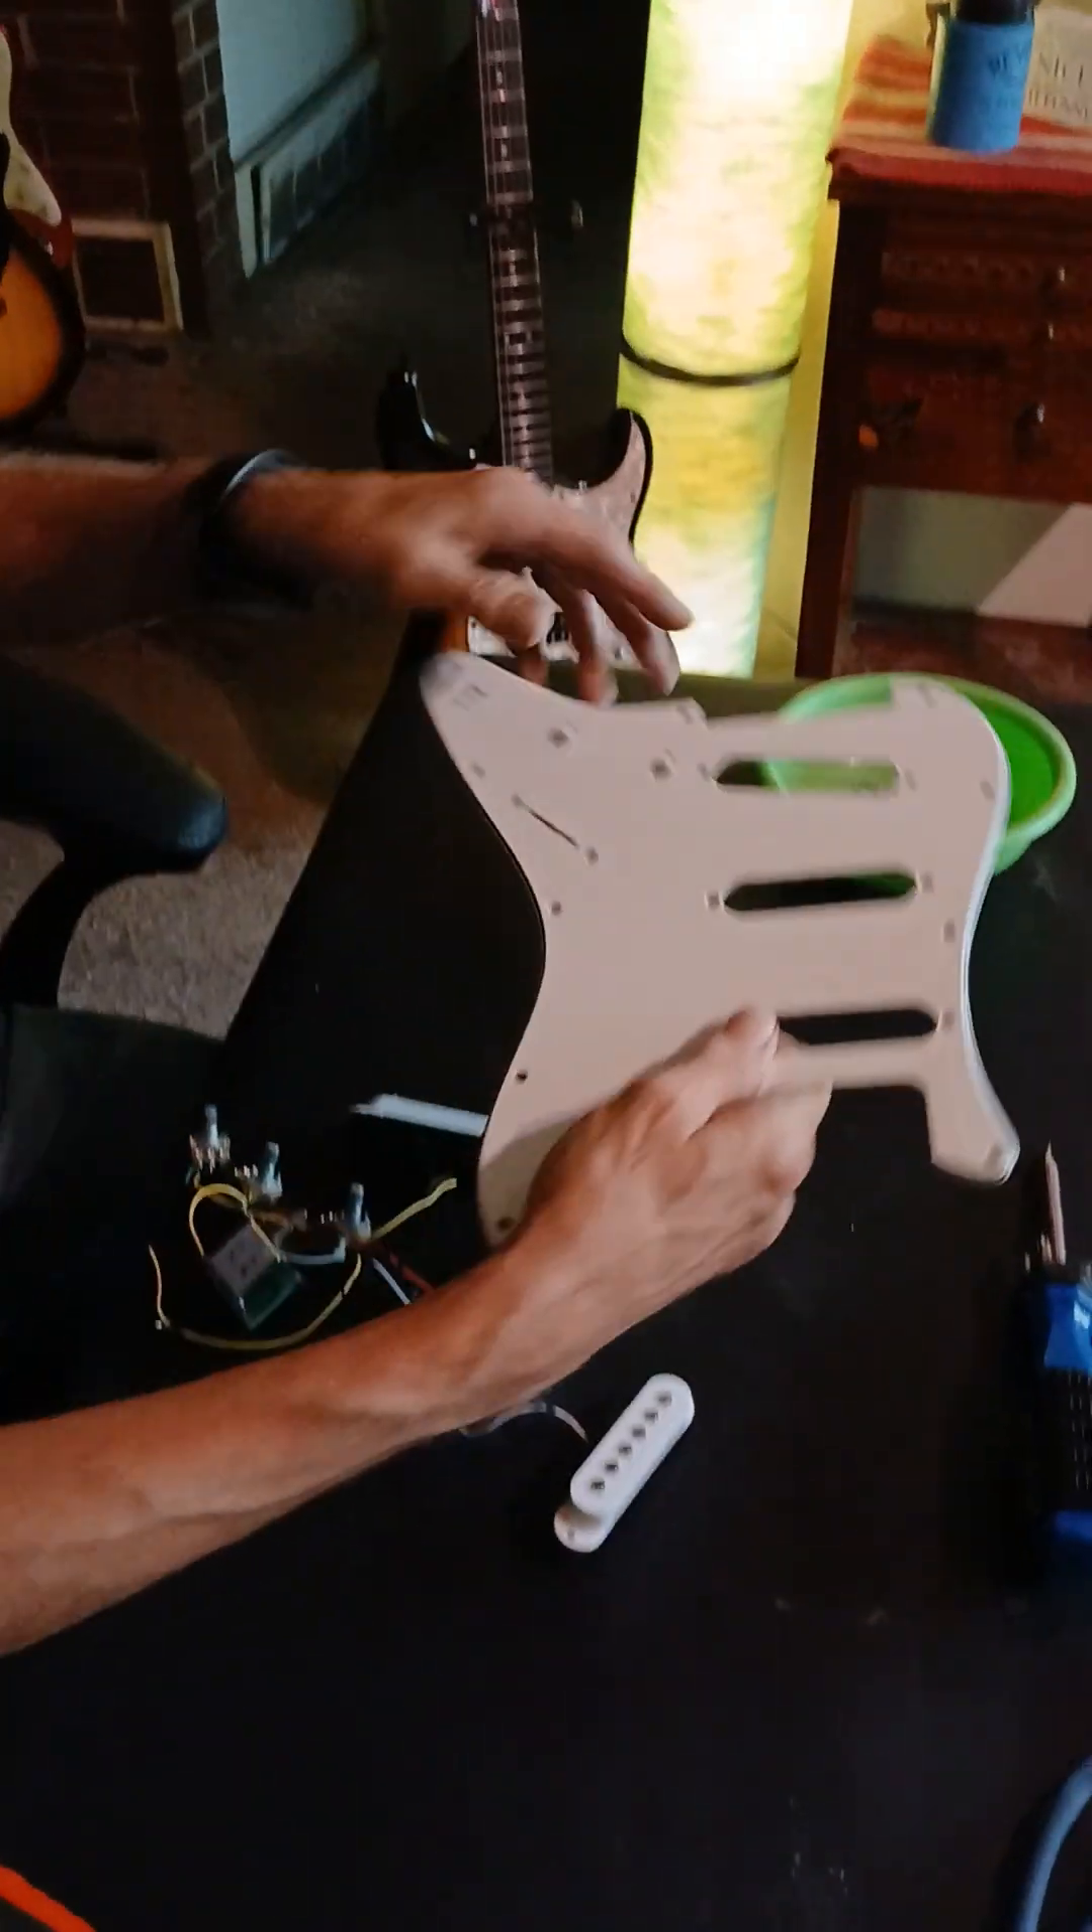We have disengaged all the components from this pick guard. That's it. It's empty. There's nothing left on there to worry about.